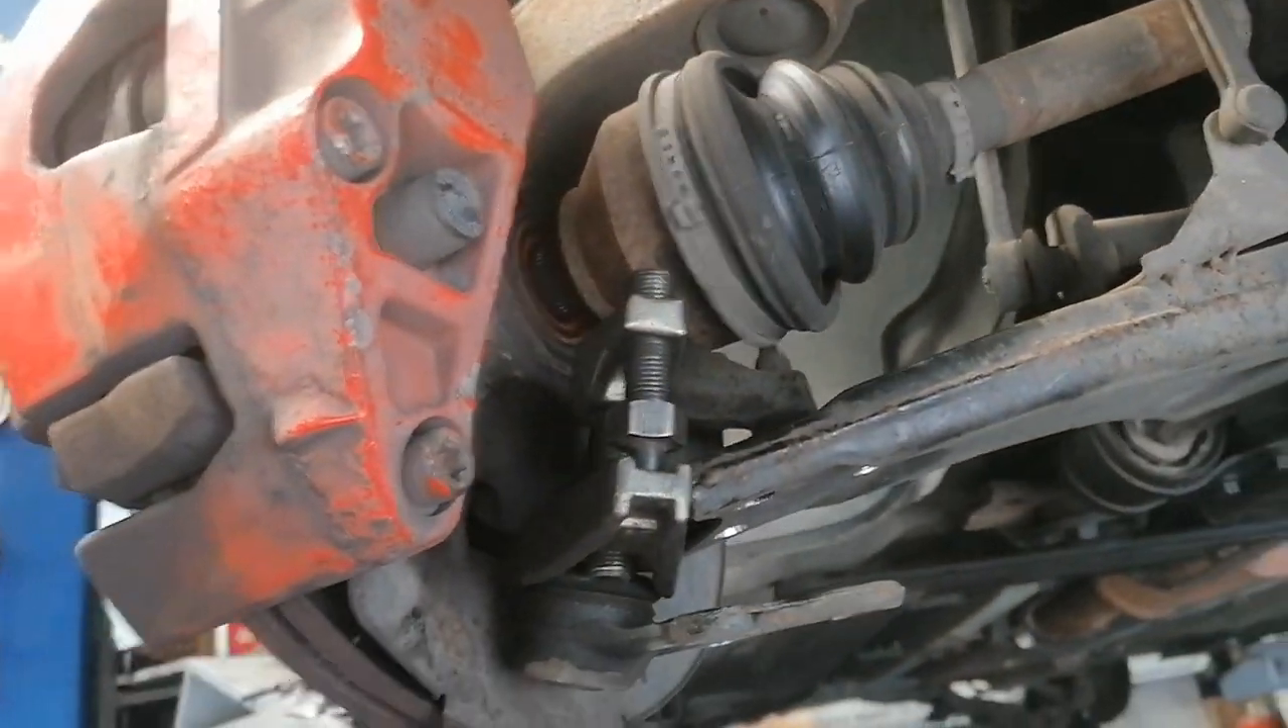Mon arrache rotule est à présent en place.